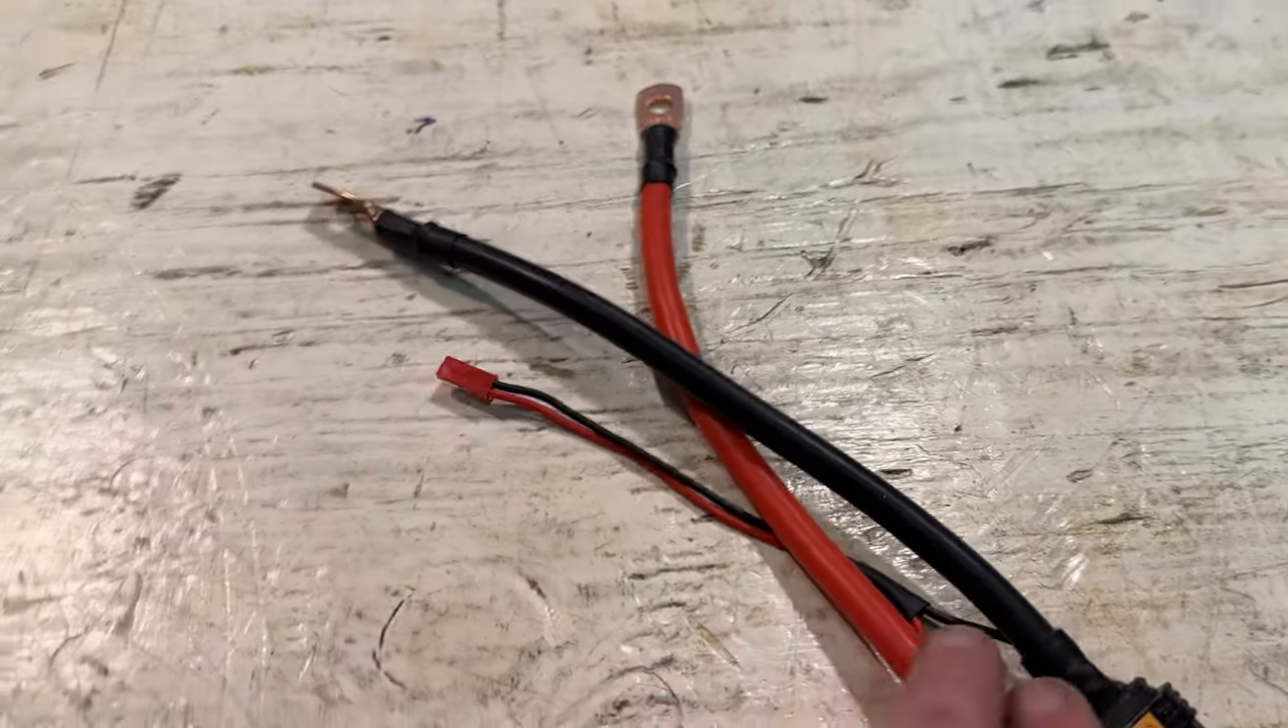All right here's the main discharge connector completed you can see I have the terminal lugs on each of the wires and this is the wire for the voltage display and this fits inside the cover.